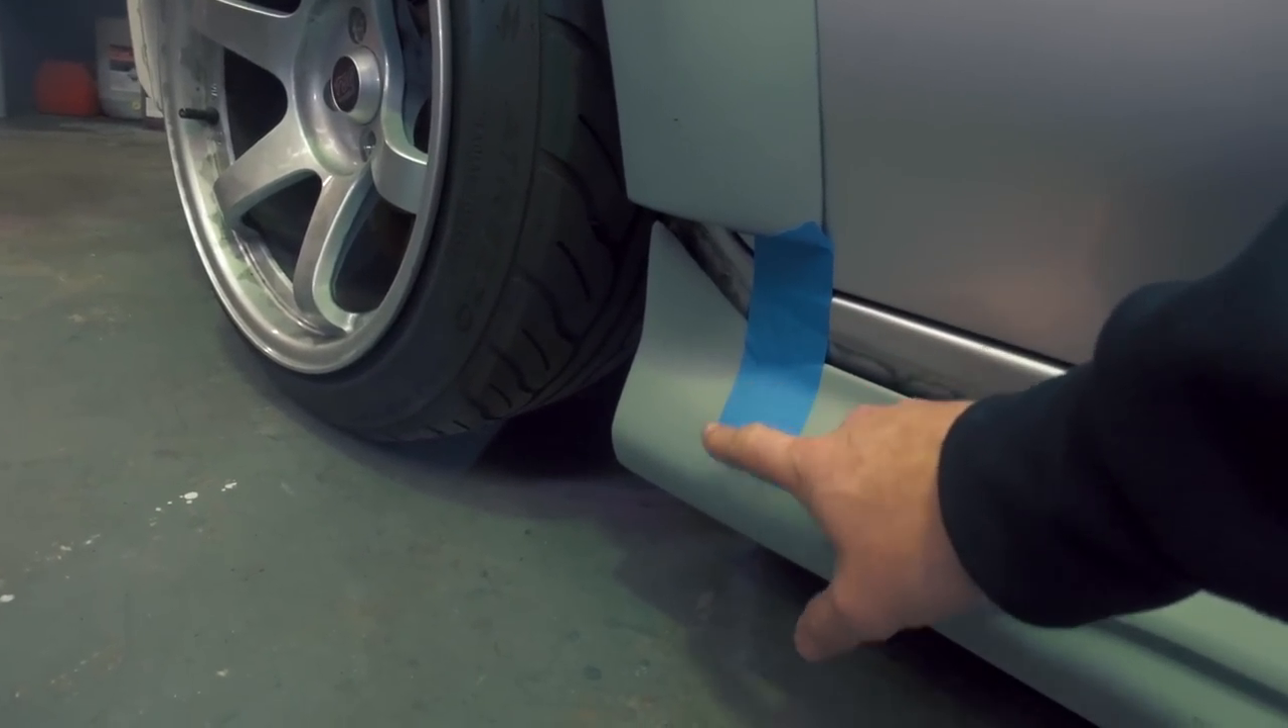We do still have this gap between the flare and the side skirt for some reason. Not quite sure why that is but the kit never really was made to meet up with the flare like you would on a stock Evo.